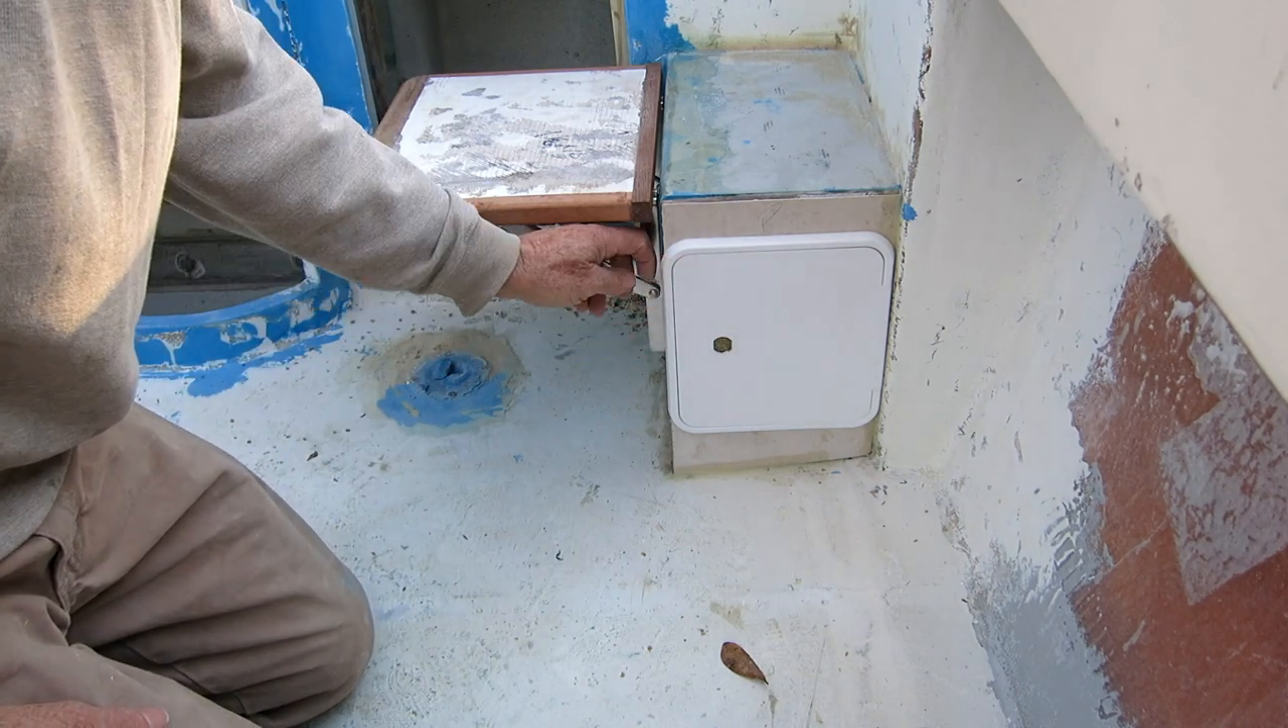Little hatch doors are in place.